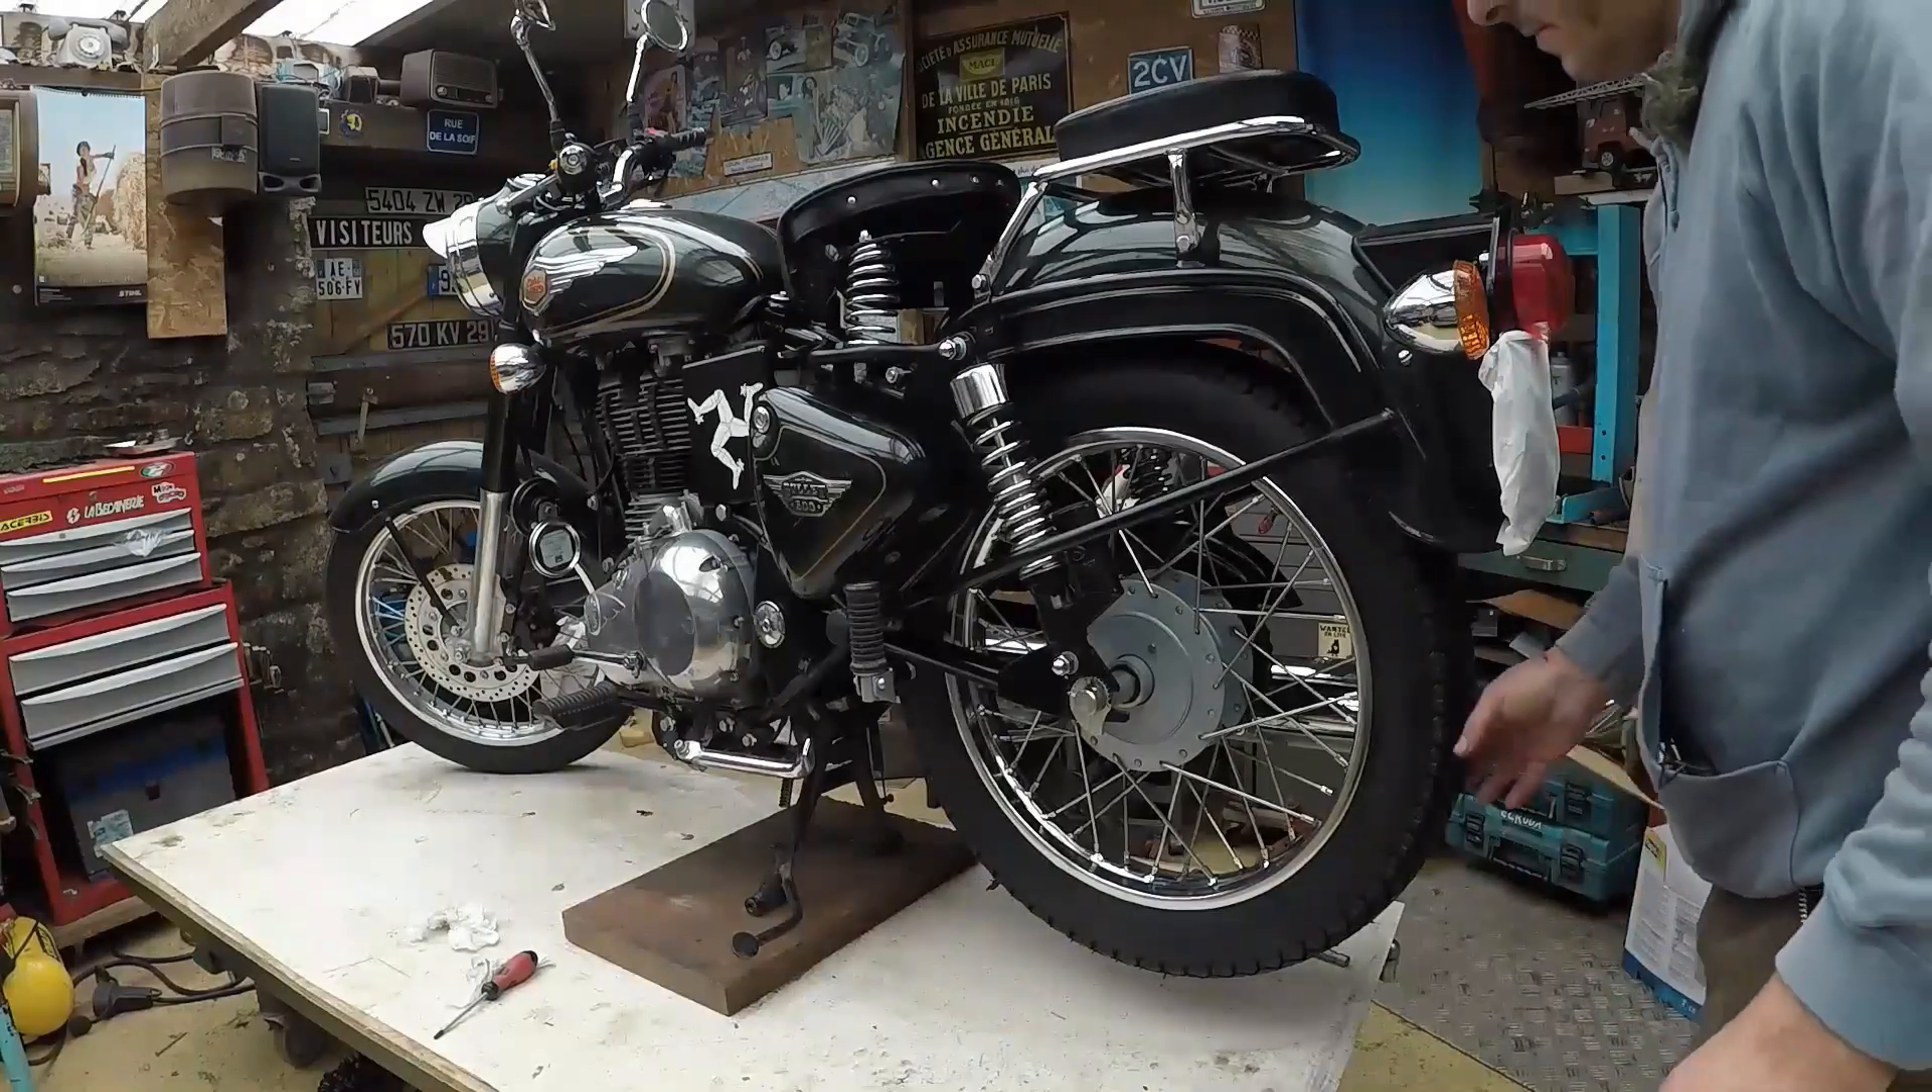Donc, voilà, j'ai remonté la roue.